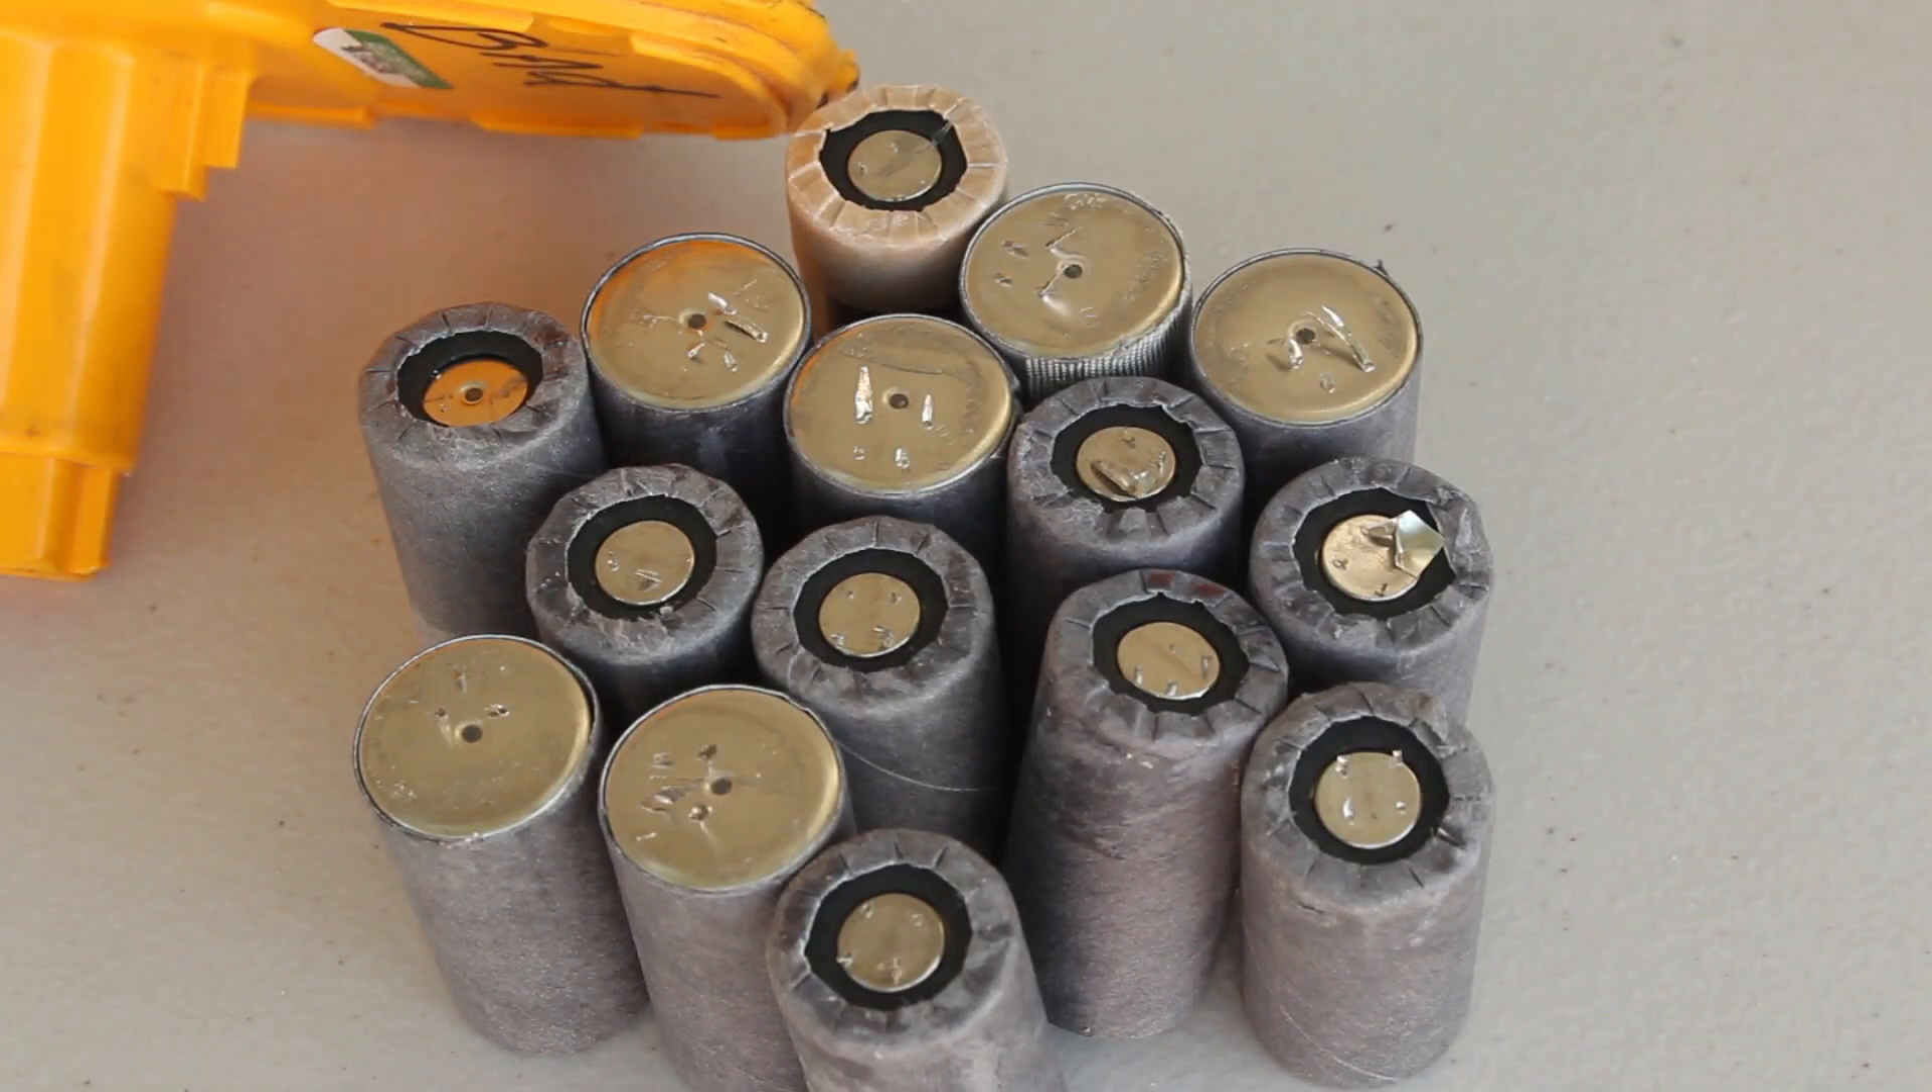So the tape comes off, and the connector bands are all removed, so that I'm left with a total of 15 Sub-C NiCAD batteries.